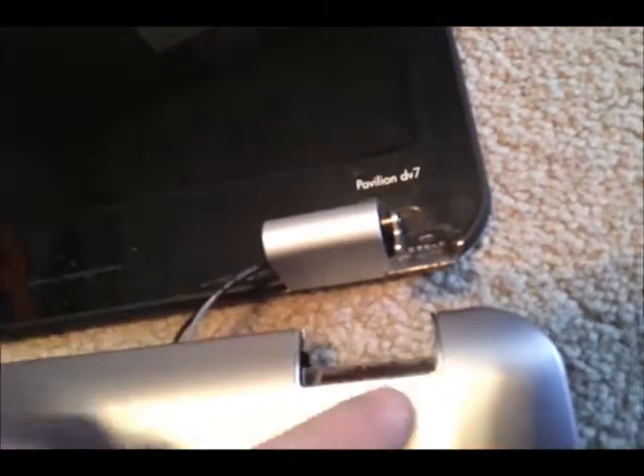I went ahead and just took the whole screen off the actual laptop itself.